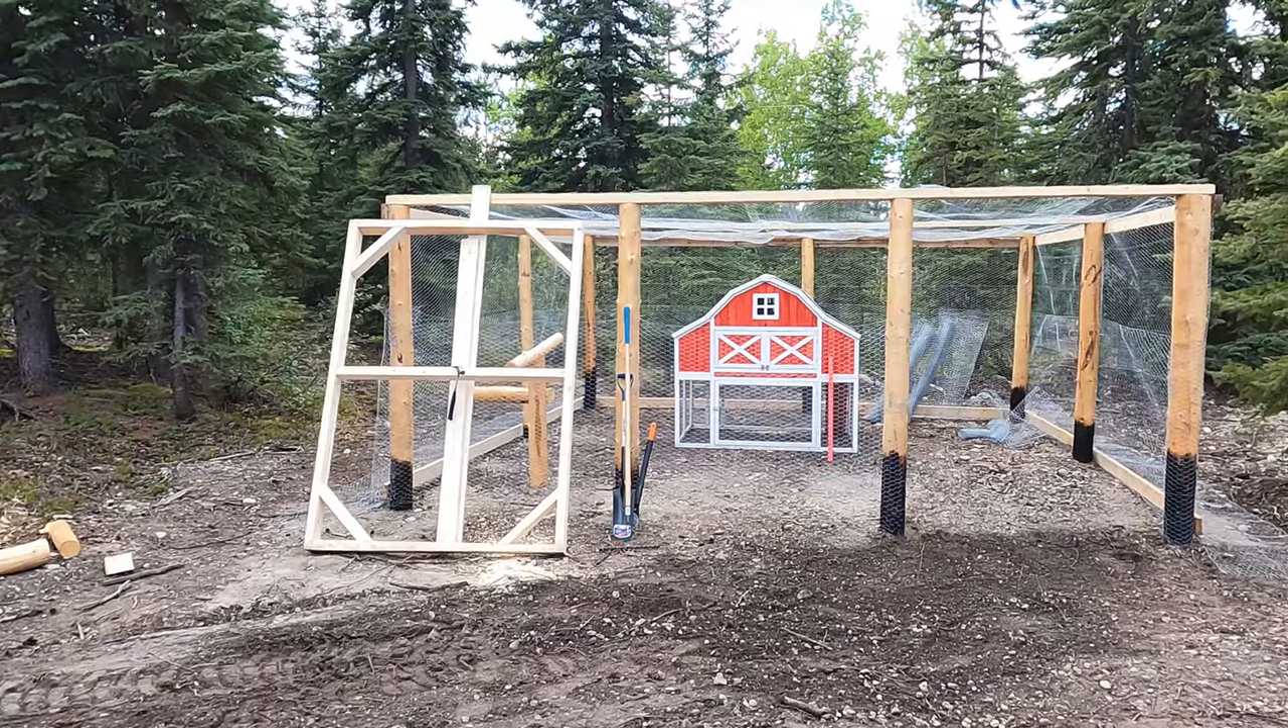Today we're just framing up the door for the chicken coop, so I had a few tools out here and got the door framed in and ready to go. It just needs some hardware now and then the chicken wire over the front.